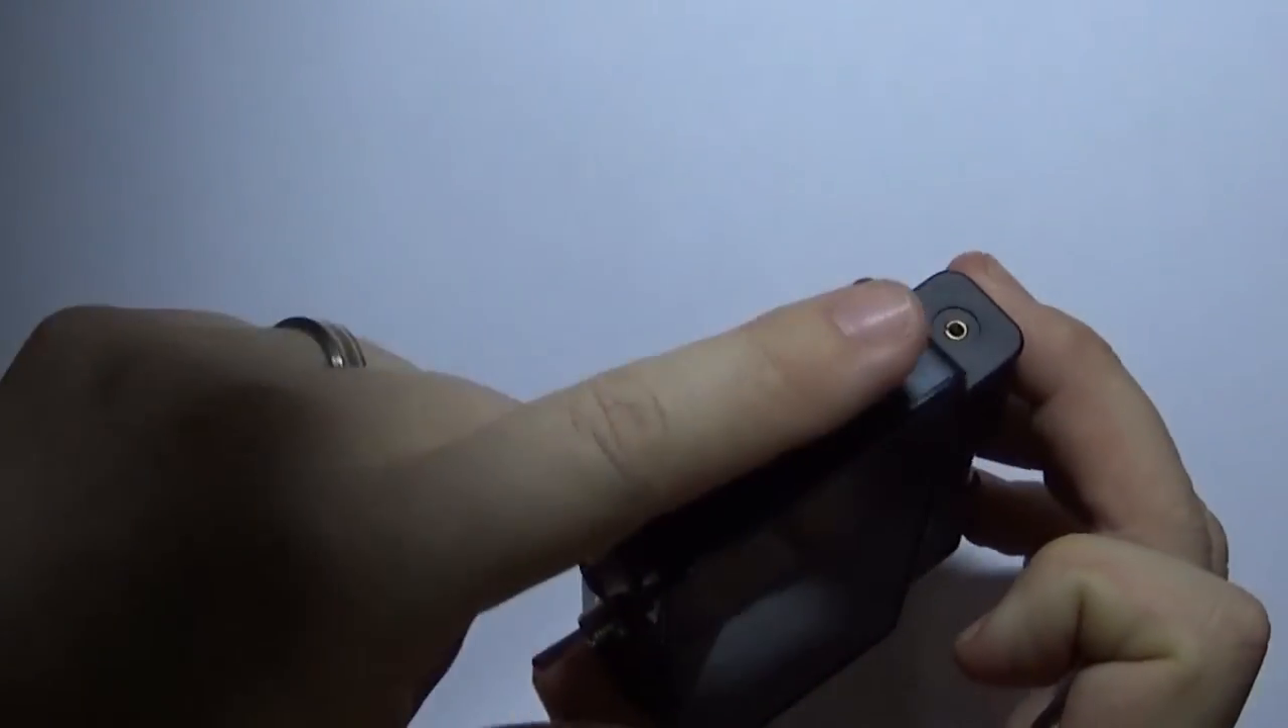But as you can see it's not completely finished yet because we don't have any antennas.